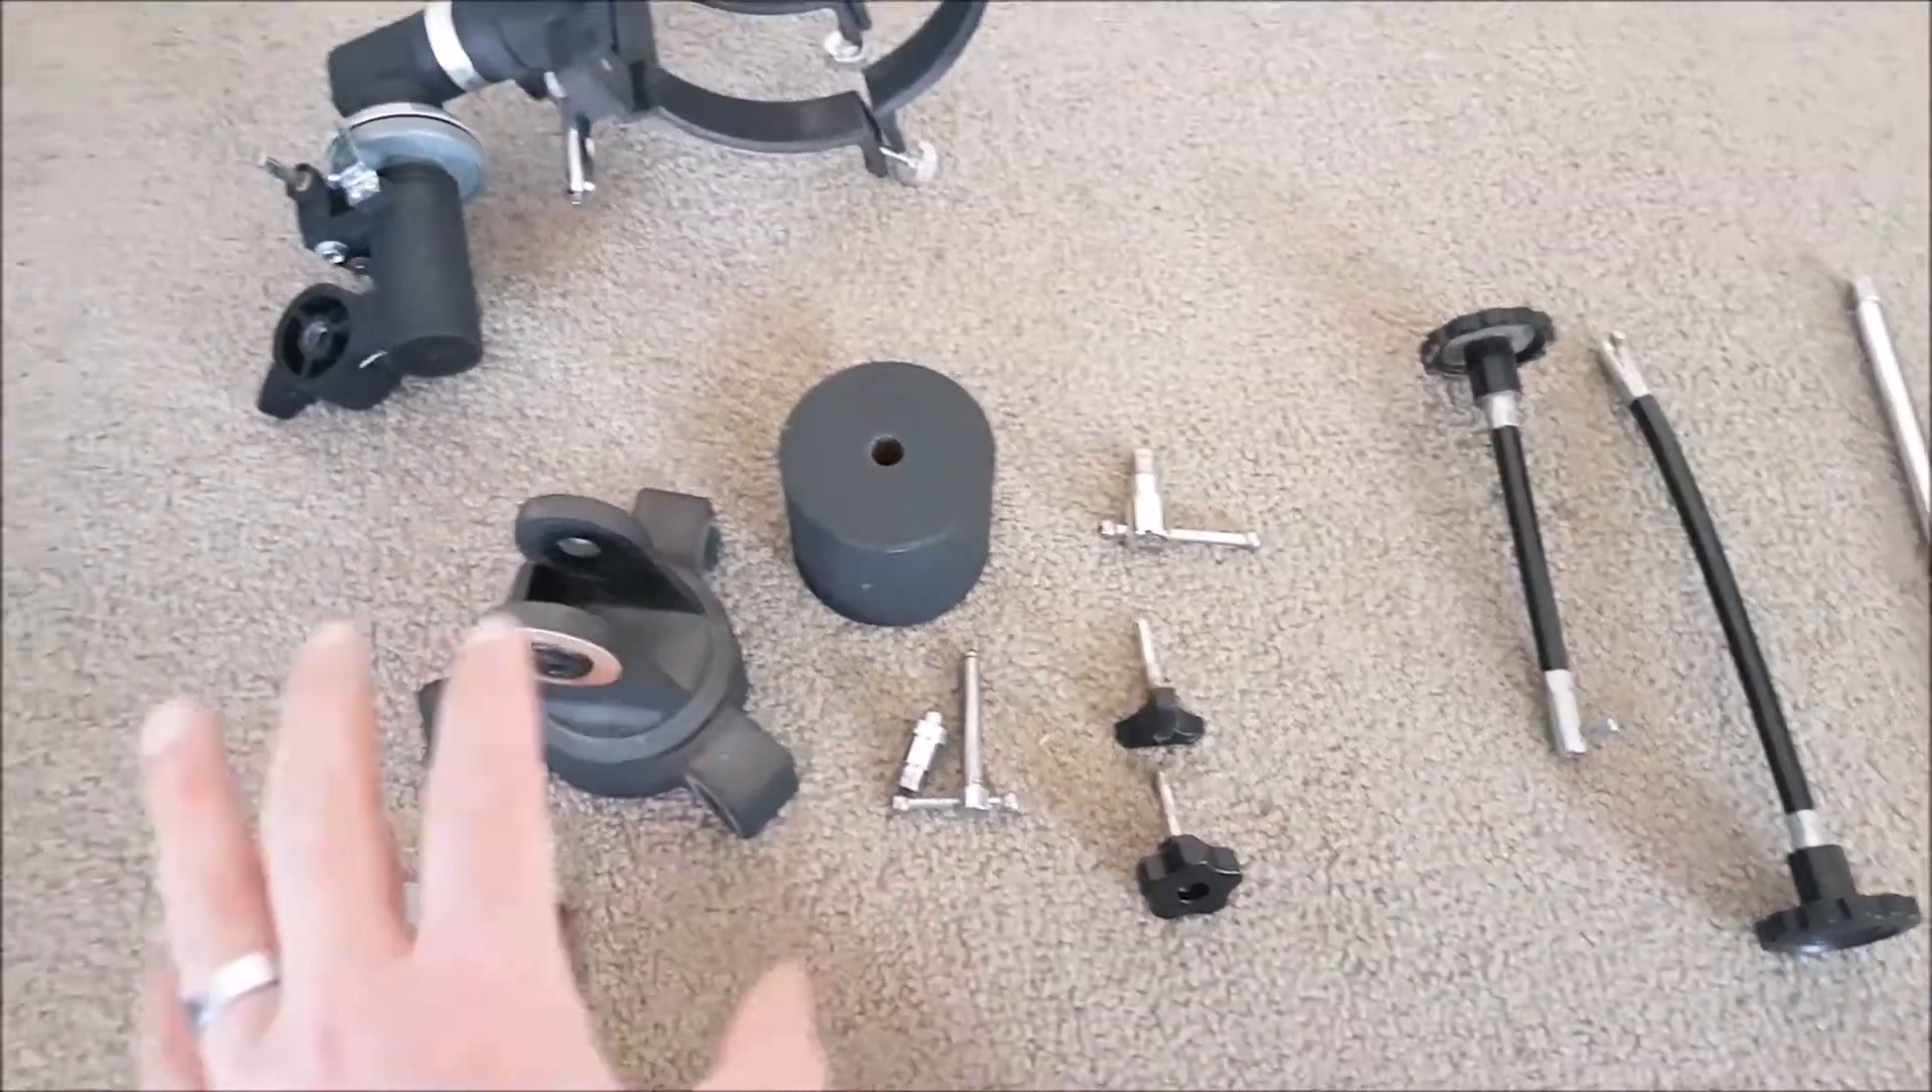Right, so that's the mount dismantled.